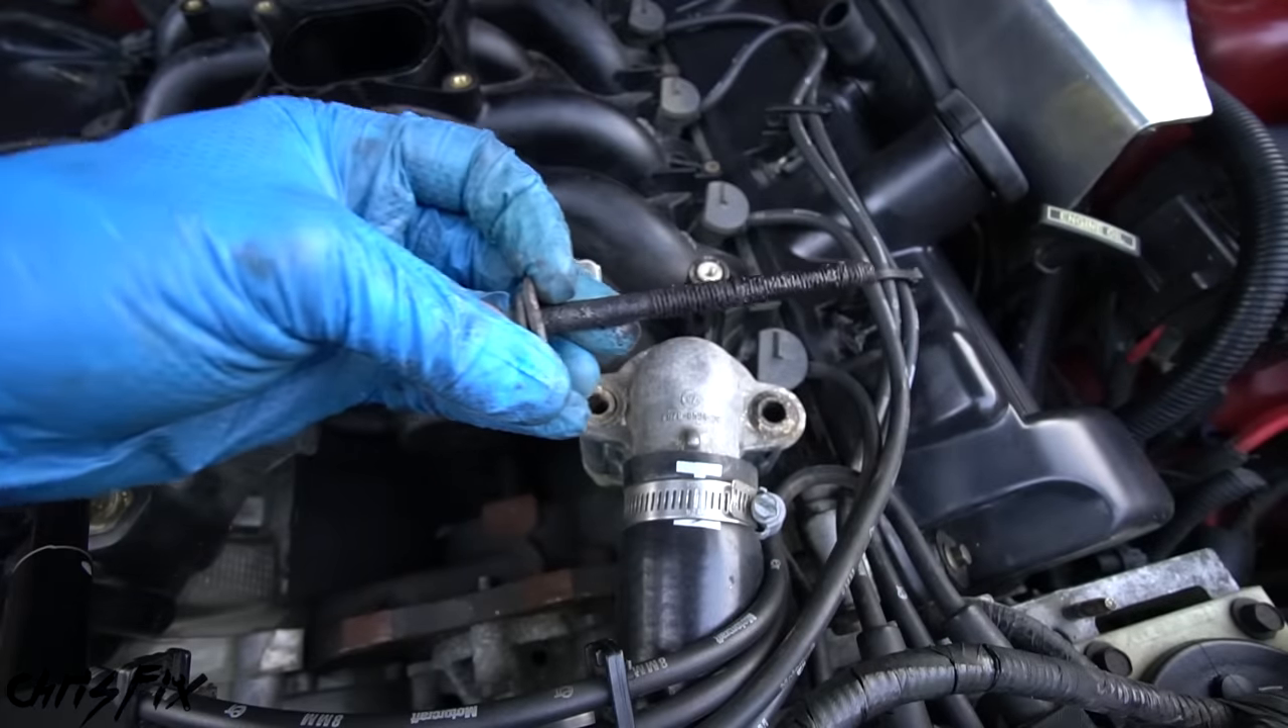Now All we have left to remove is the thermostat housing so remove the two bolts at the top.